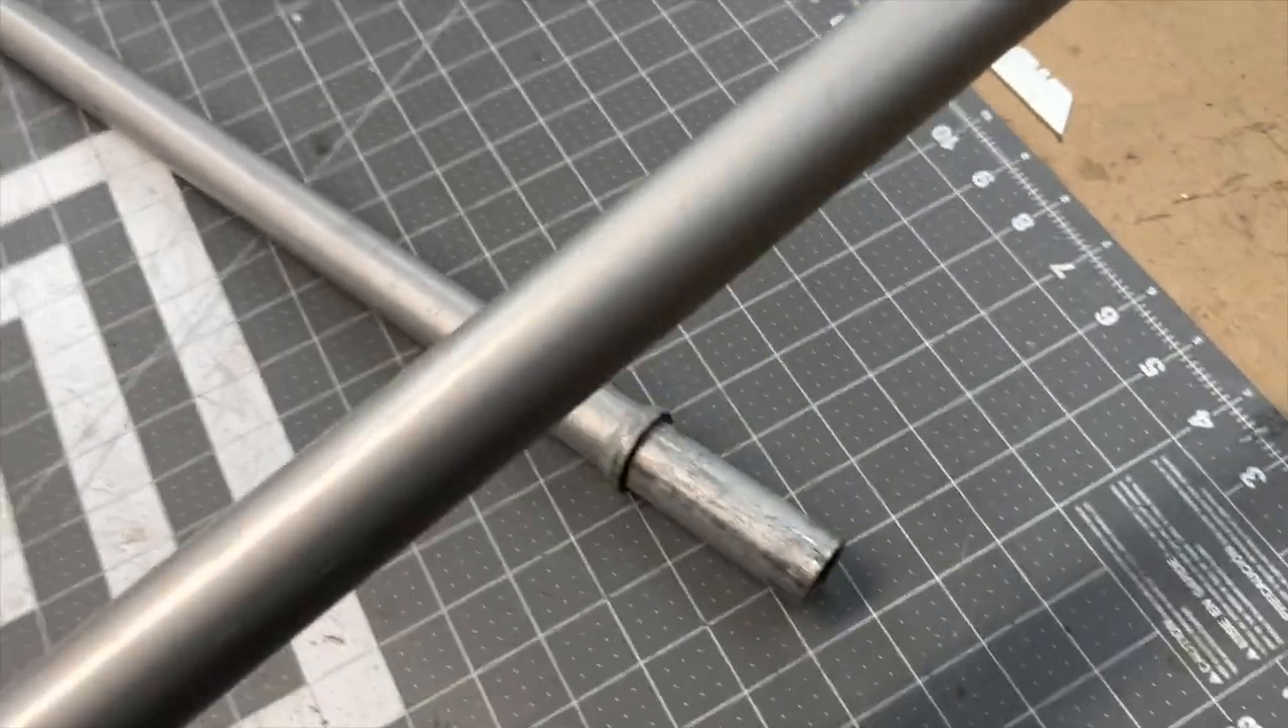We welded on little rings to act as stoppers like that.